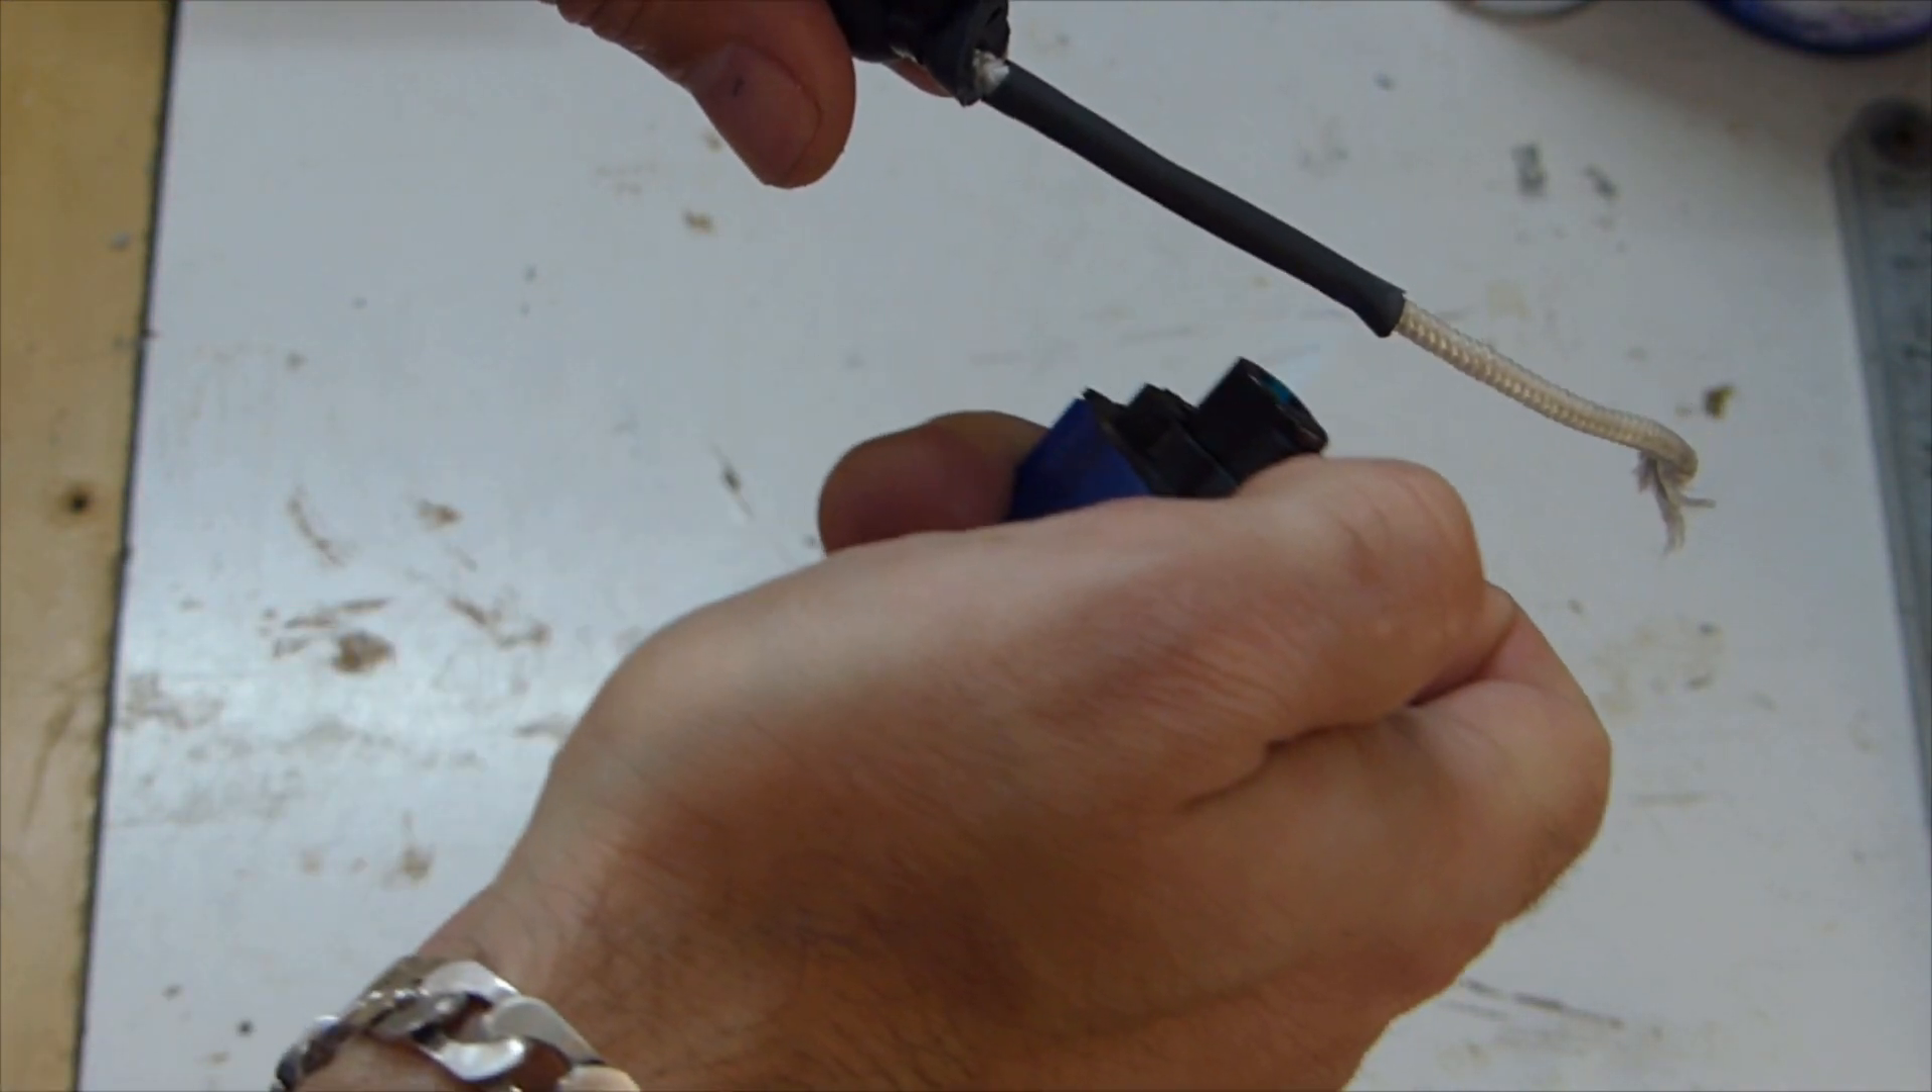On the 20cm rope that will be sliding inside the bow when loading and releasing repetitively, I put a piece of 5cm heat shrink to protect the rope from wear and tear.